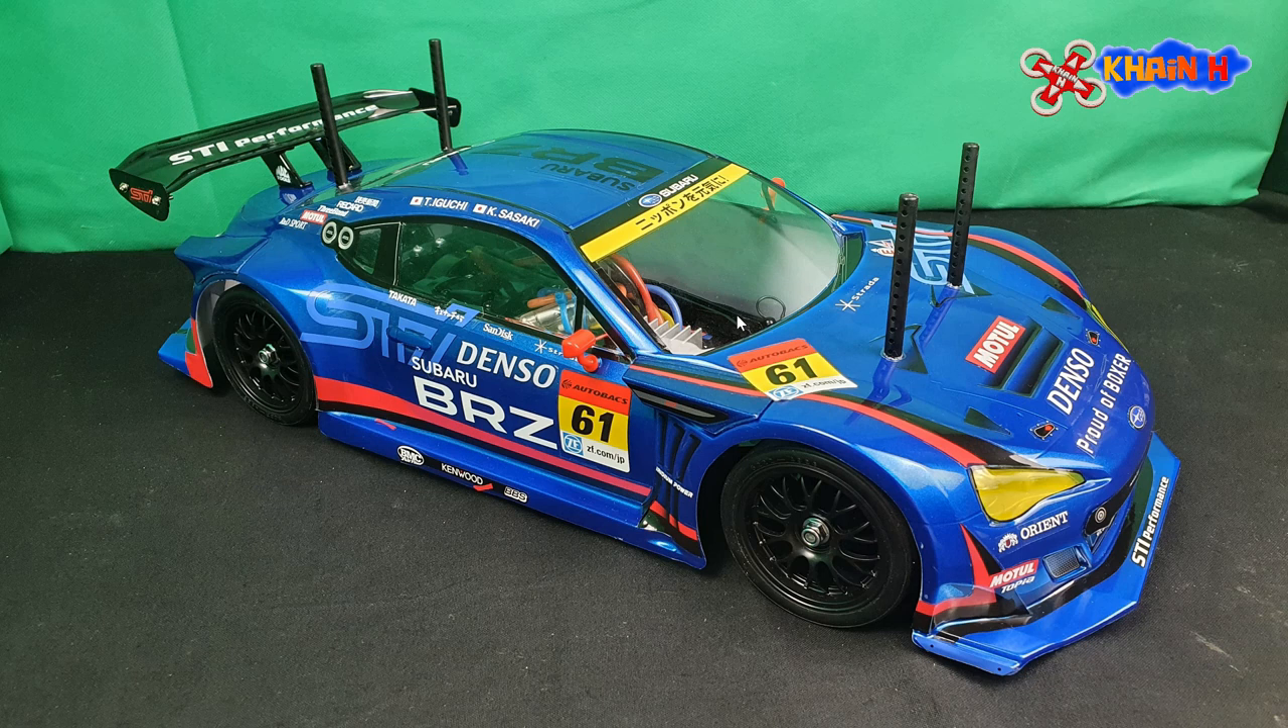Et voilà donc le résultat une fois tous les stickers posés.